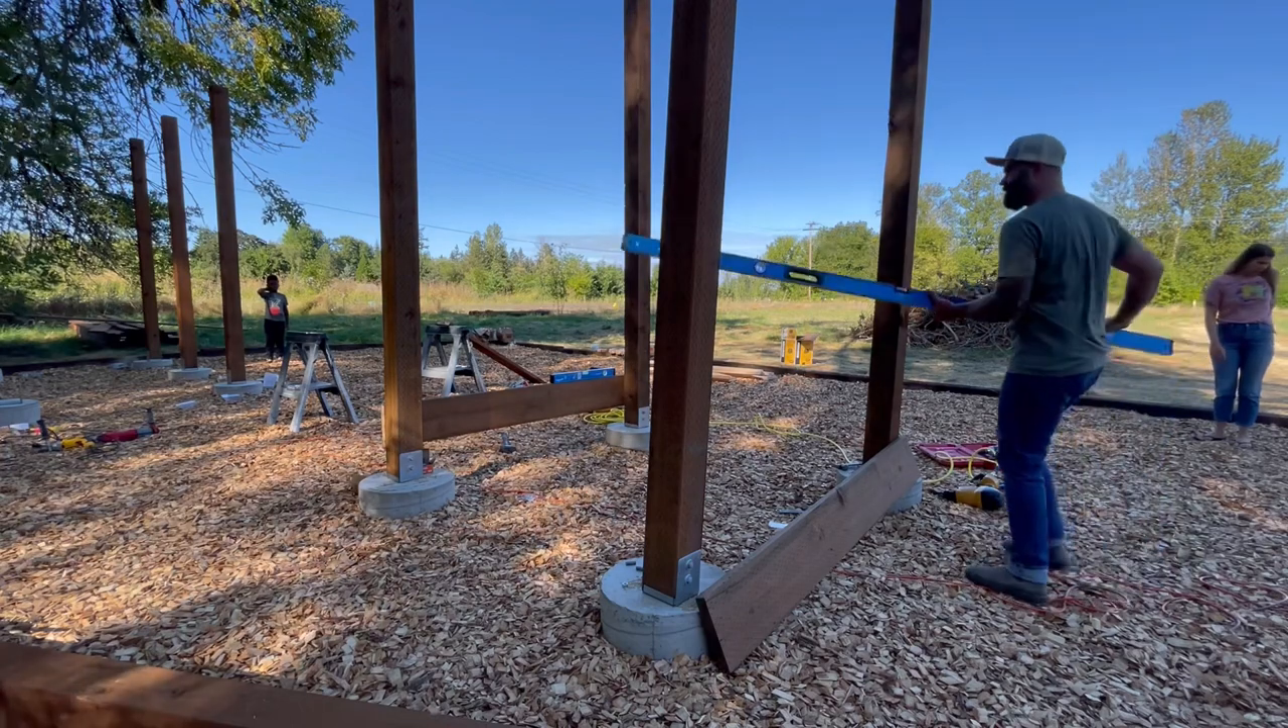Pretty soon we had all of our posts in place and secured down with those post bases and it was time to start building the framing for our decking and different levels of the treeless treehouse.